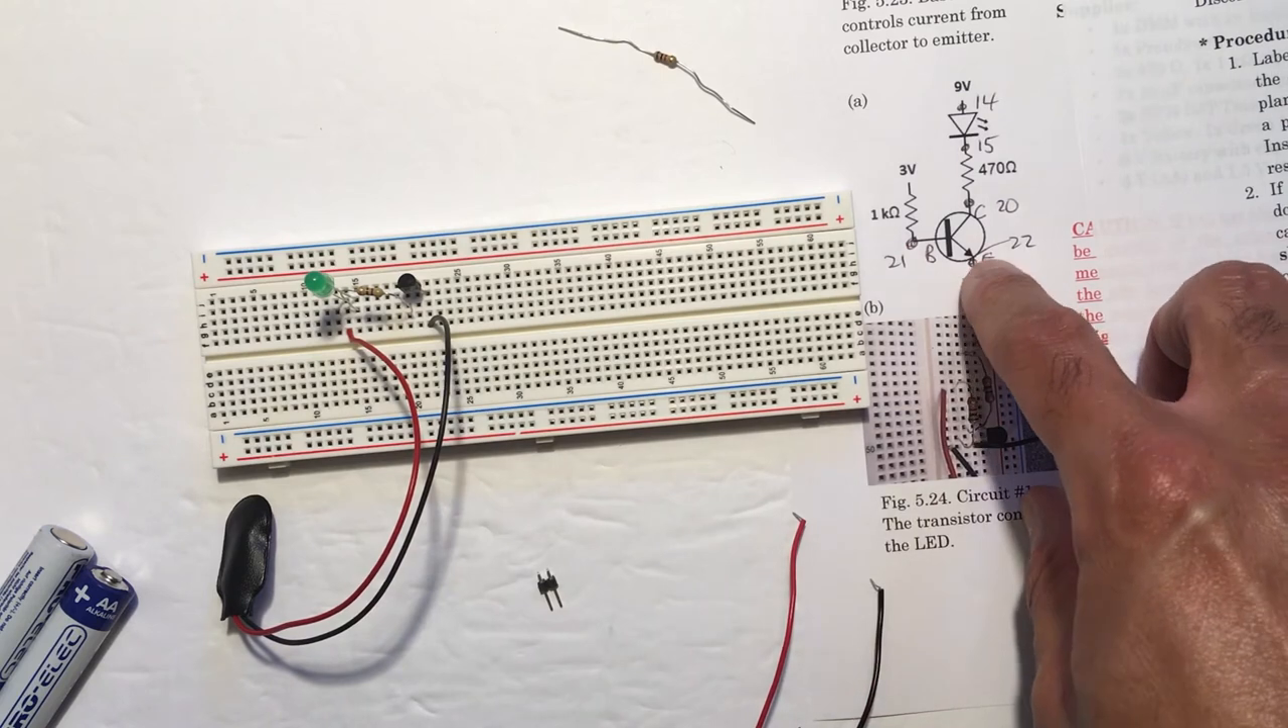Okay, notice I haven't plugged in the battery just yet.